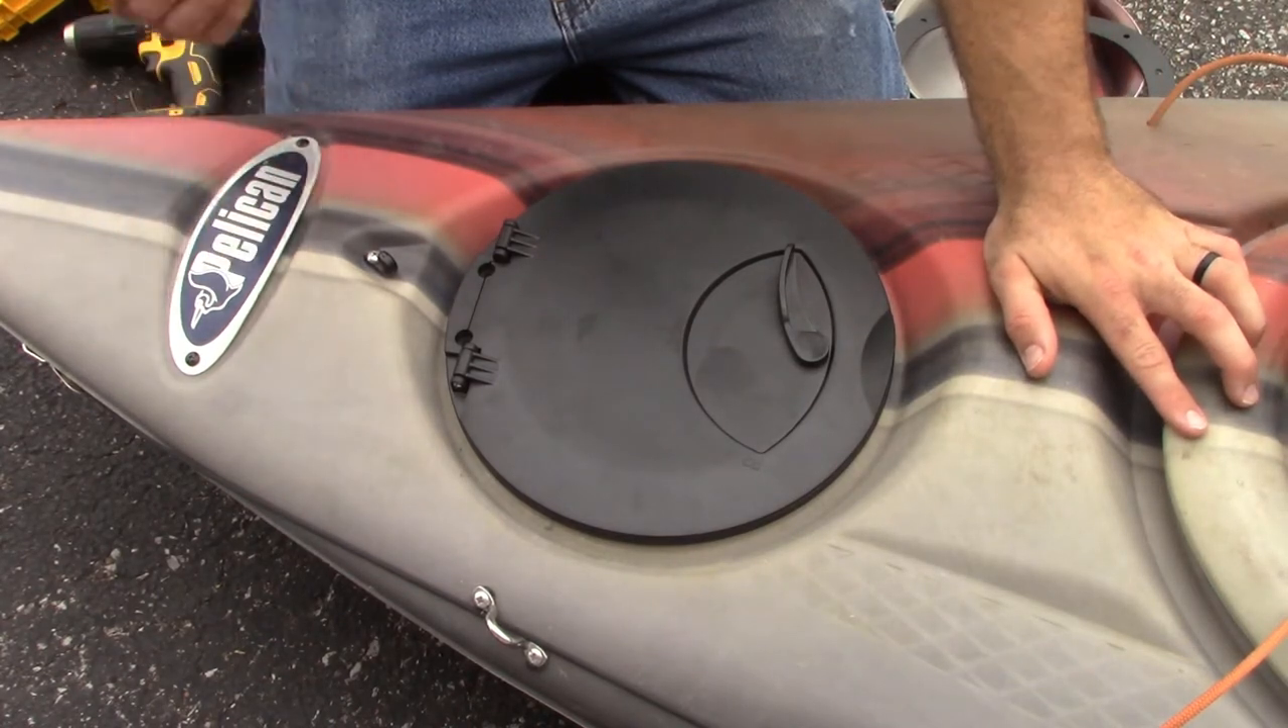Alright guys, so we've got our hole cut out here. Our hatch fits real nice in there now.